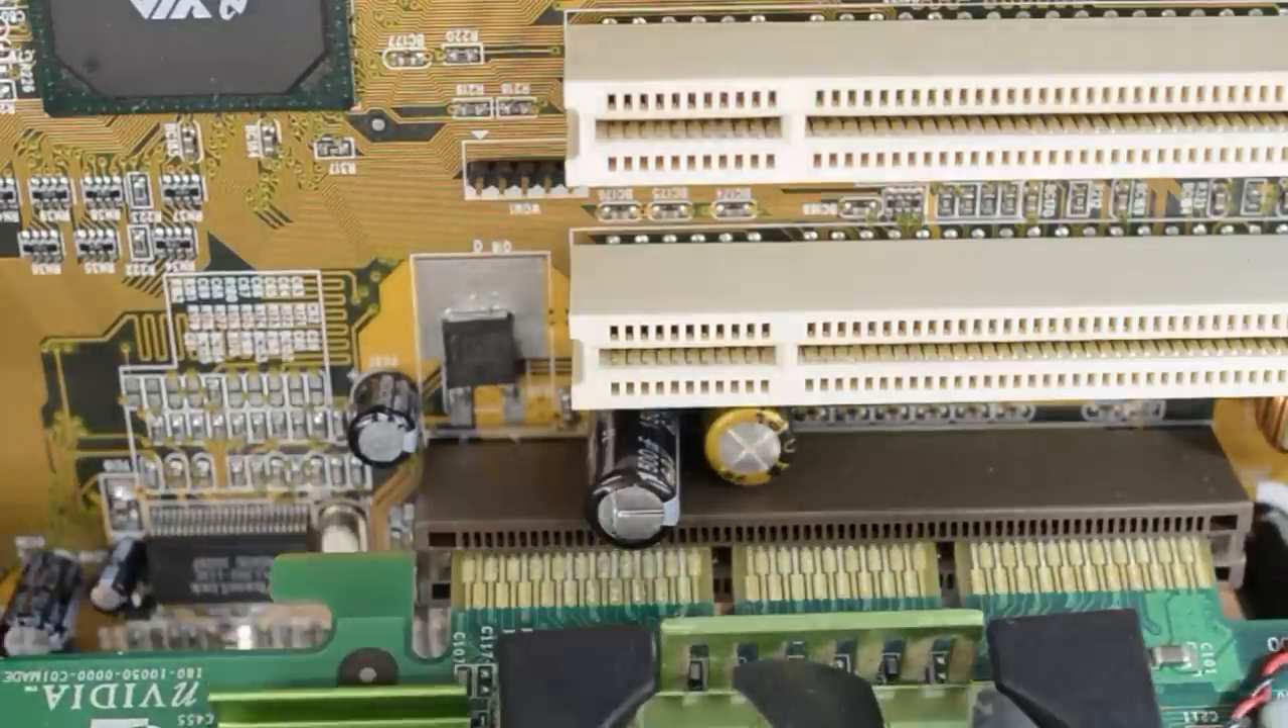I can't push this card all the way down.